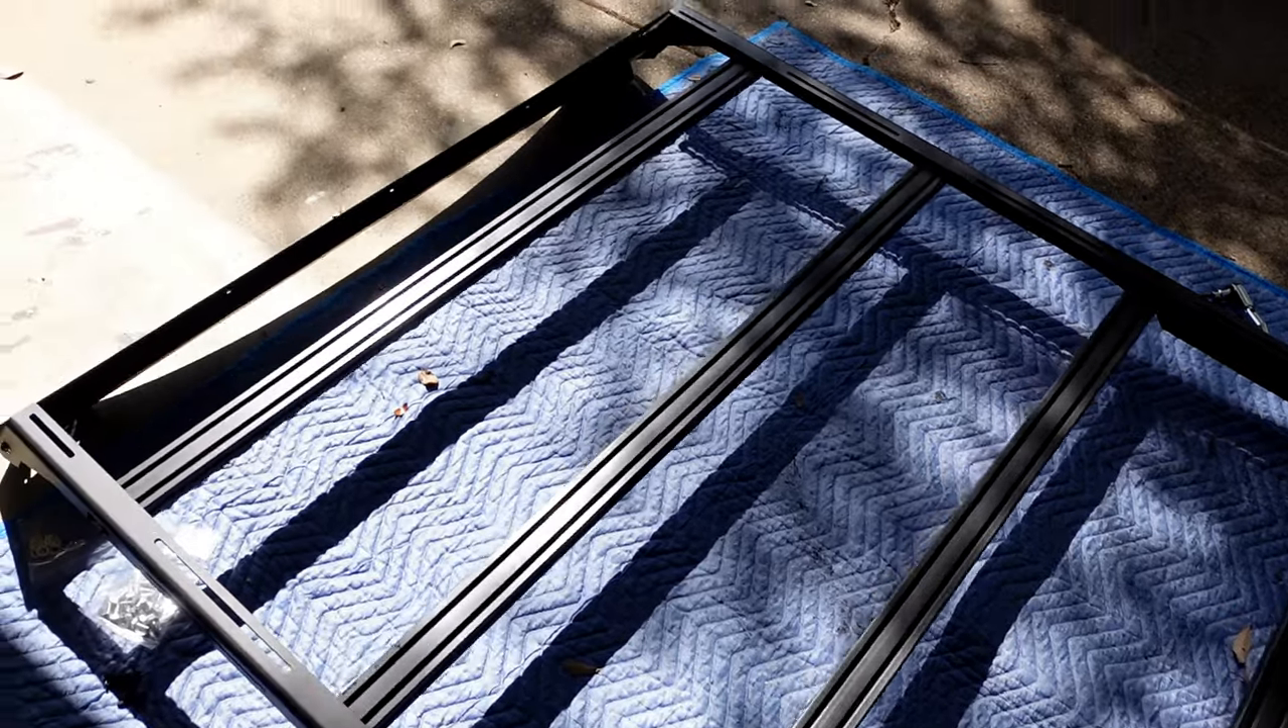All righty, so if you guys can see we did get the roof rack completely assembled here on the floor.